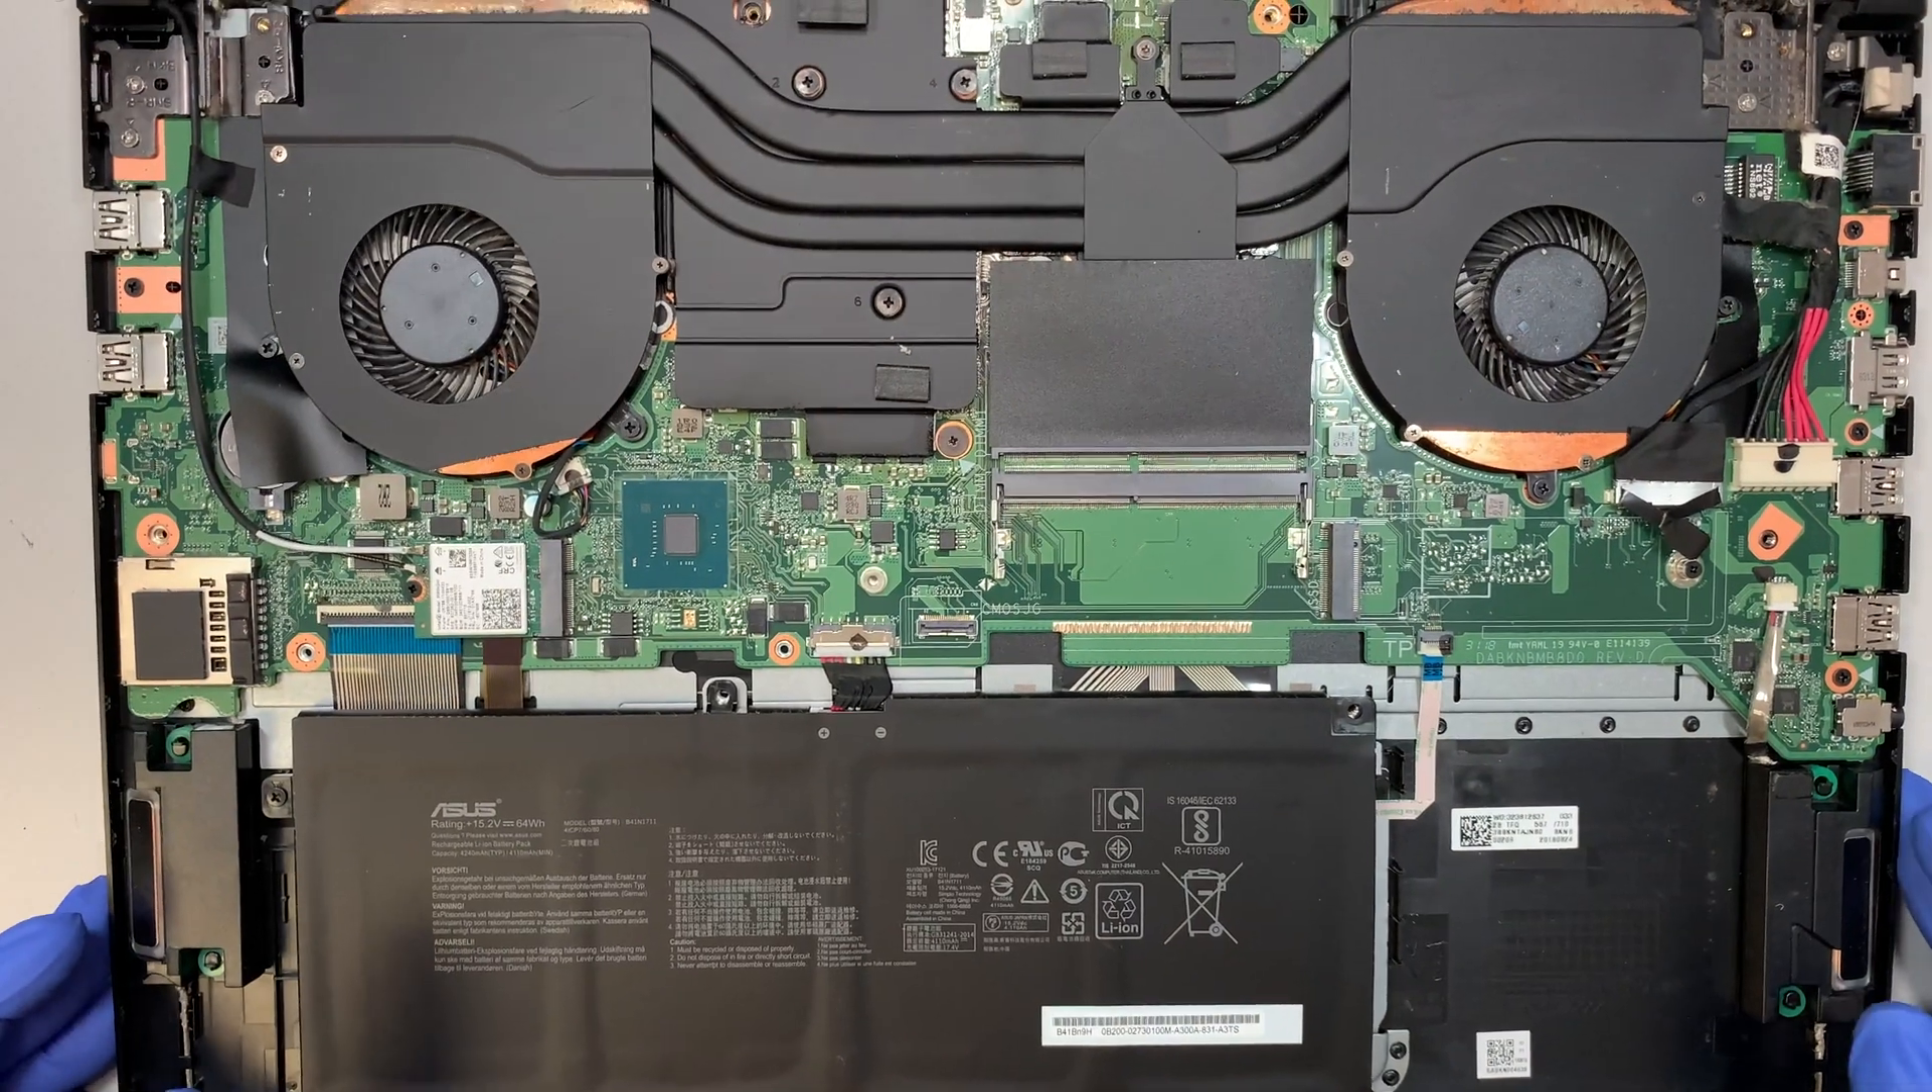Okay so once the back cover is removed here you can see the entire laptop.